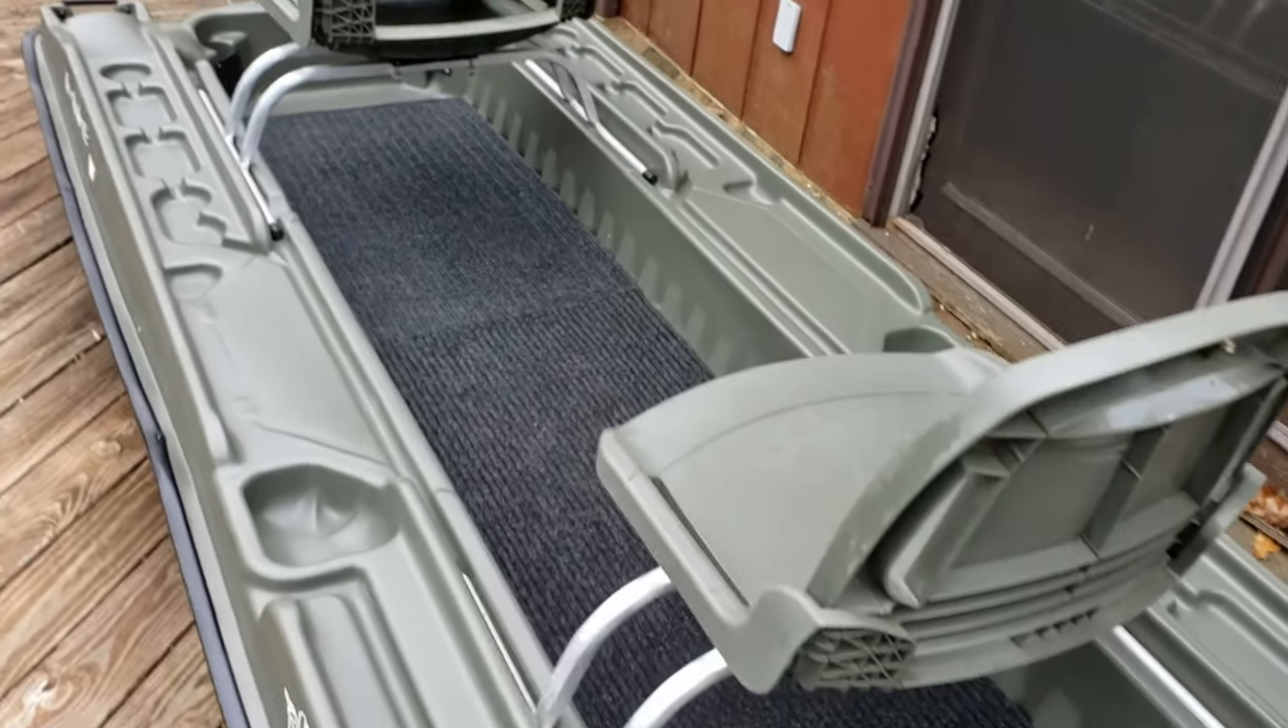All right guys I just want to show you my finished product we've got the entire bottom of the boat carpeted with the exception of the two drop-off sections there.